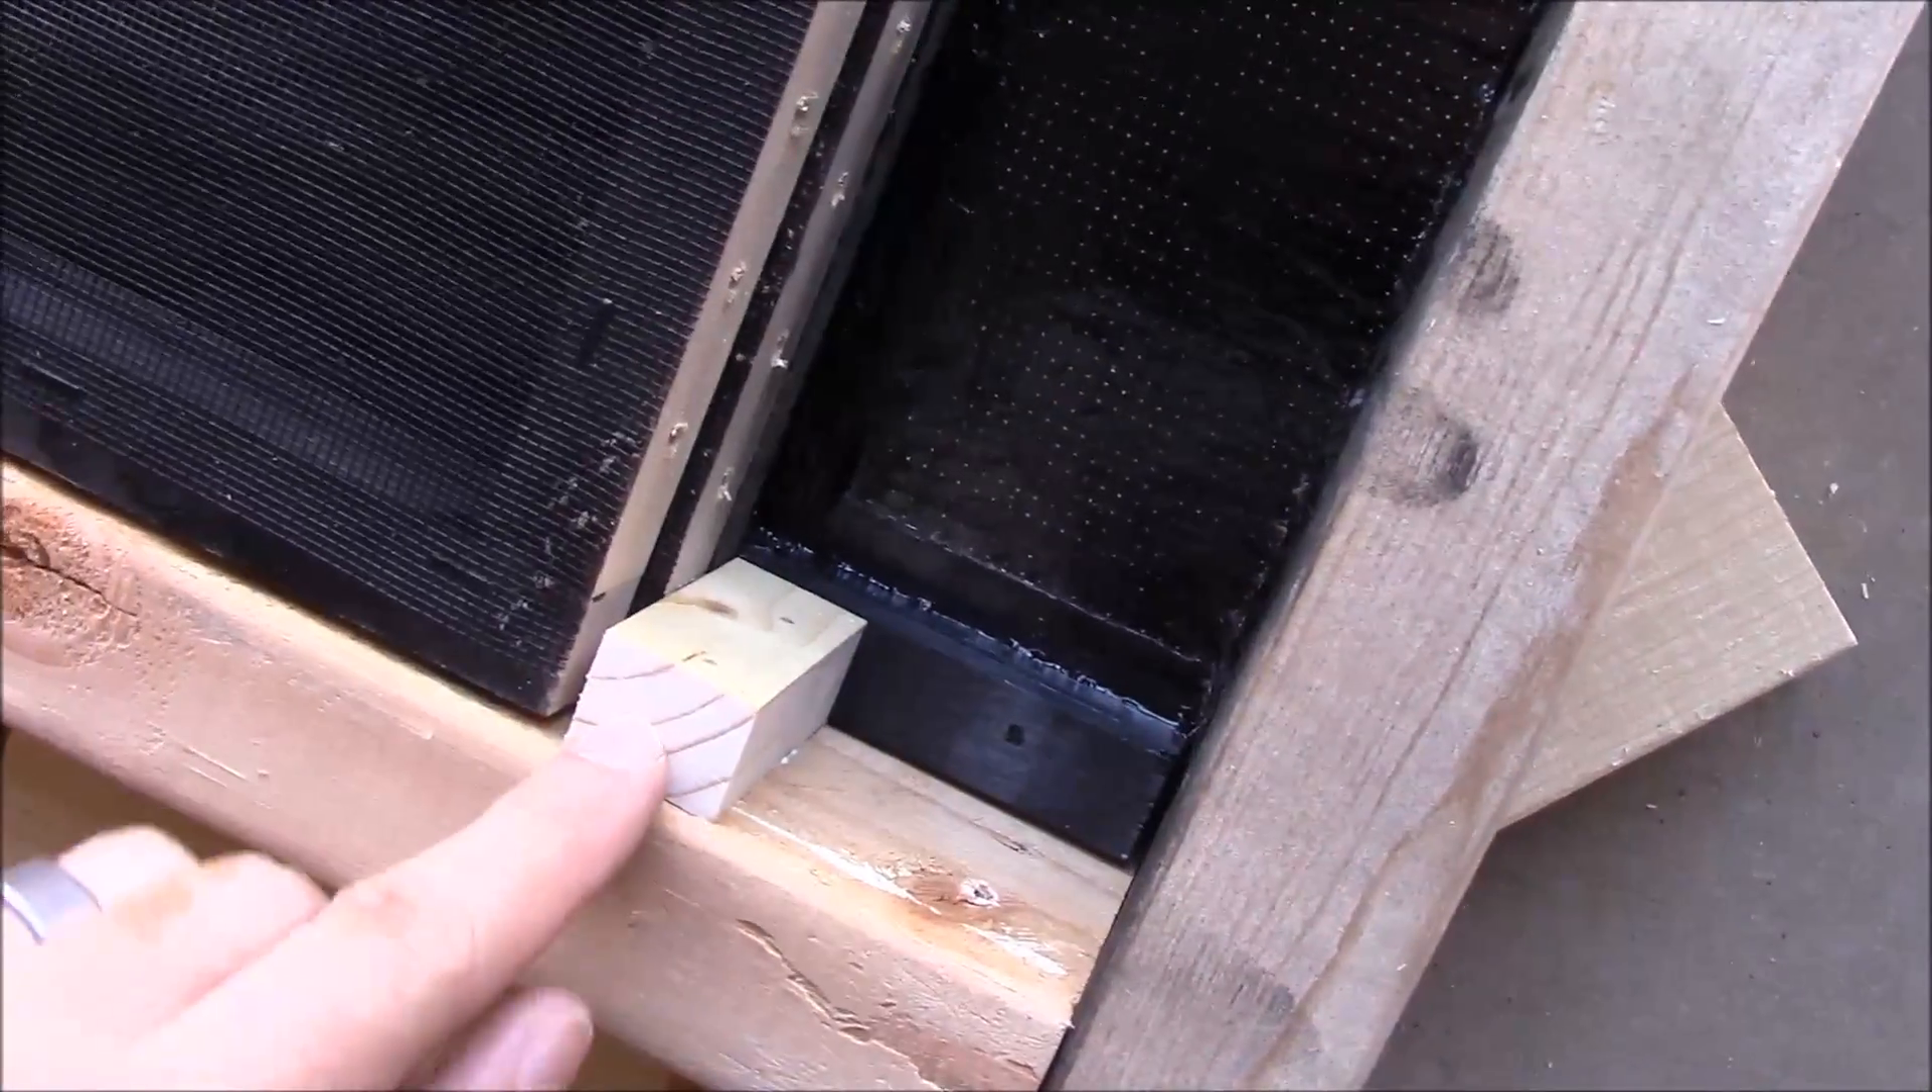I also while I was in here I put in a little stop block down here so that these screens would not fall down like I was talking about.